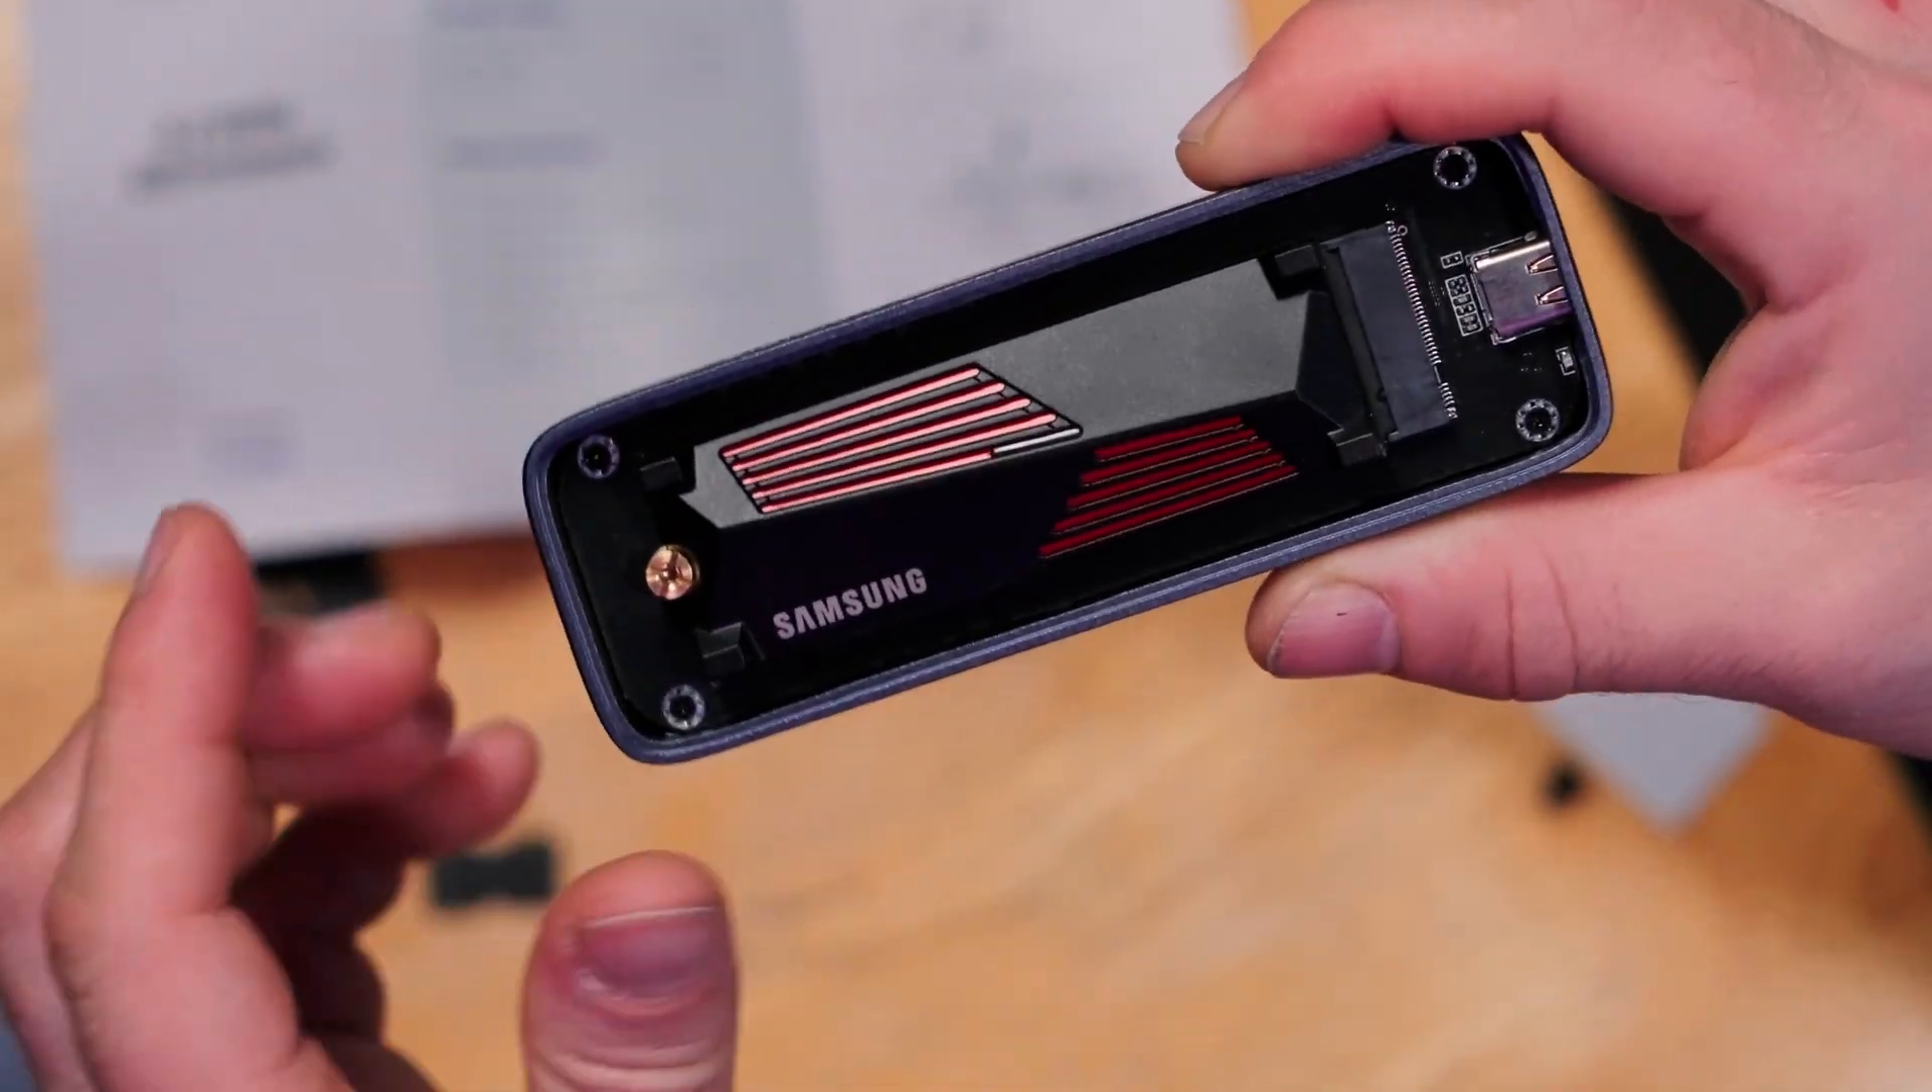I've now removed my slower Western Digital Drive, and I have my Samsung 990 Pro 4TB drive installed in this enclosure.